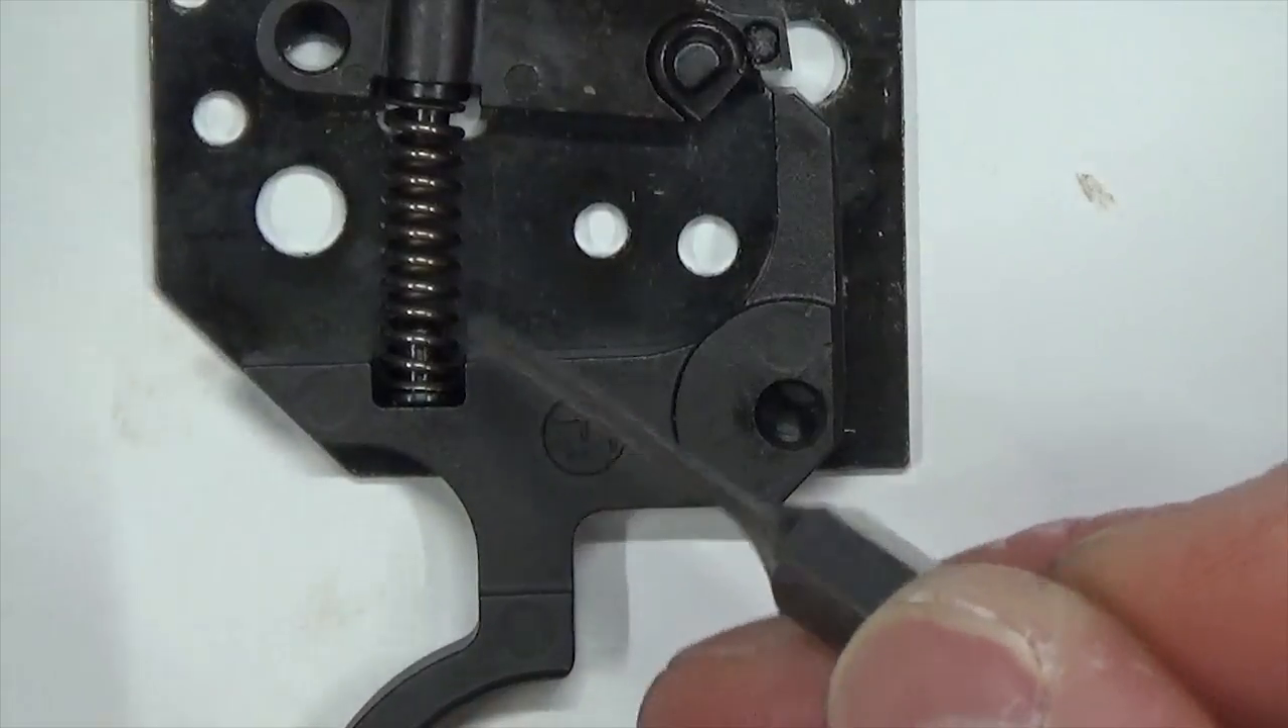We've got the base plate in the trigger return spring sear spring, and it's captured right here in this notch on the trigger.